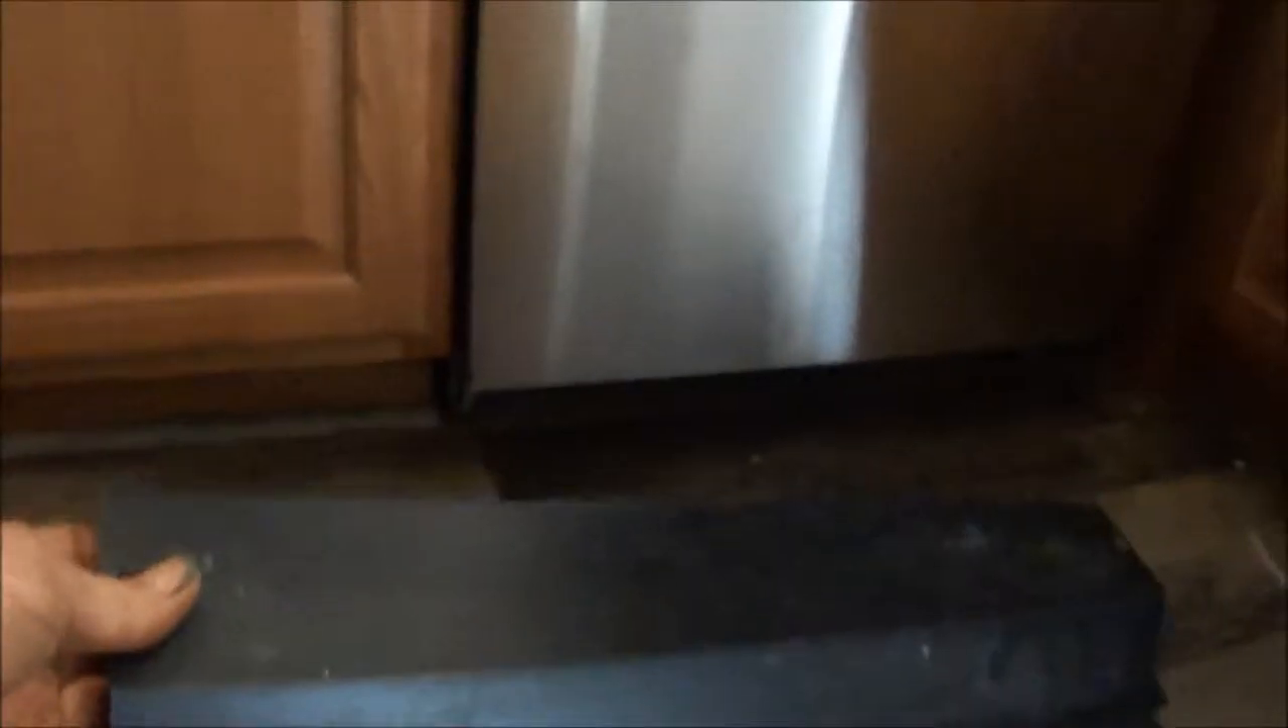Now normally if you look underneath here, this is the bottom kick panel that's been removed from the dishwasher.